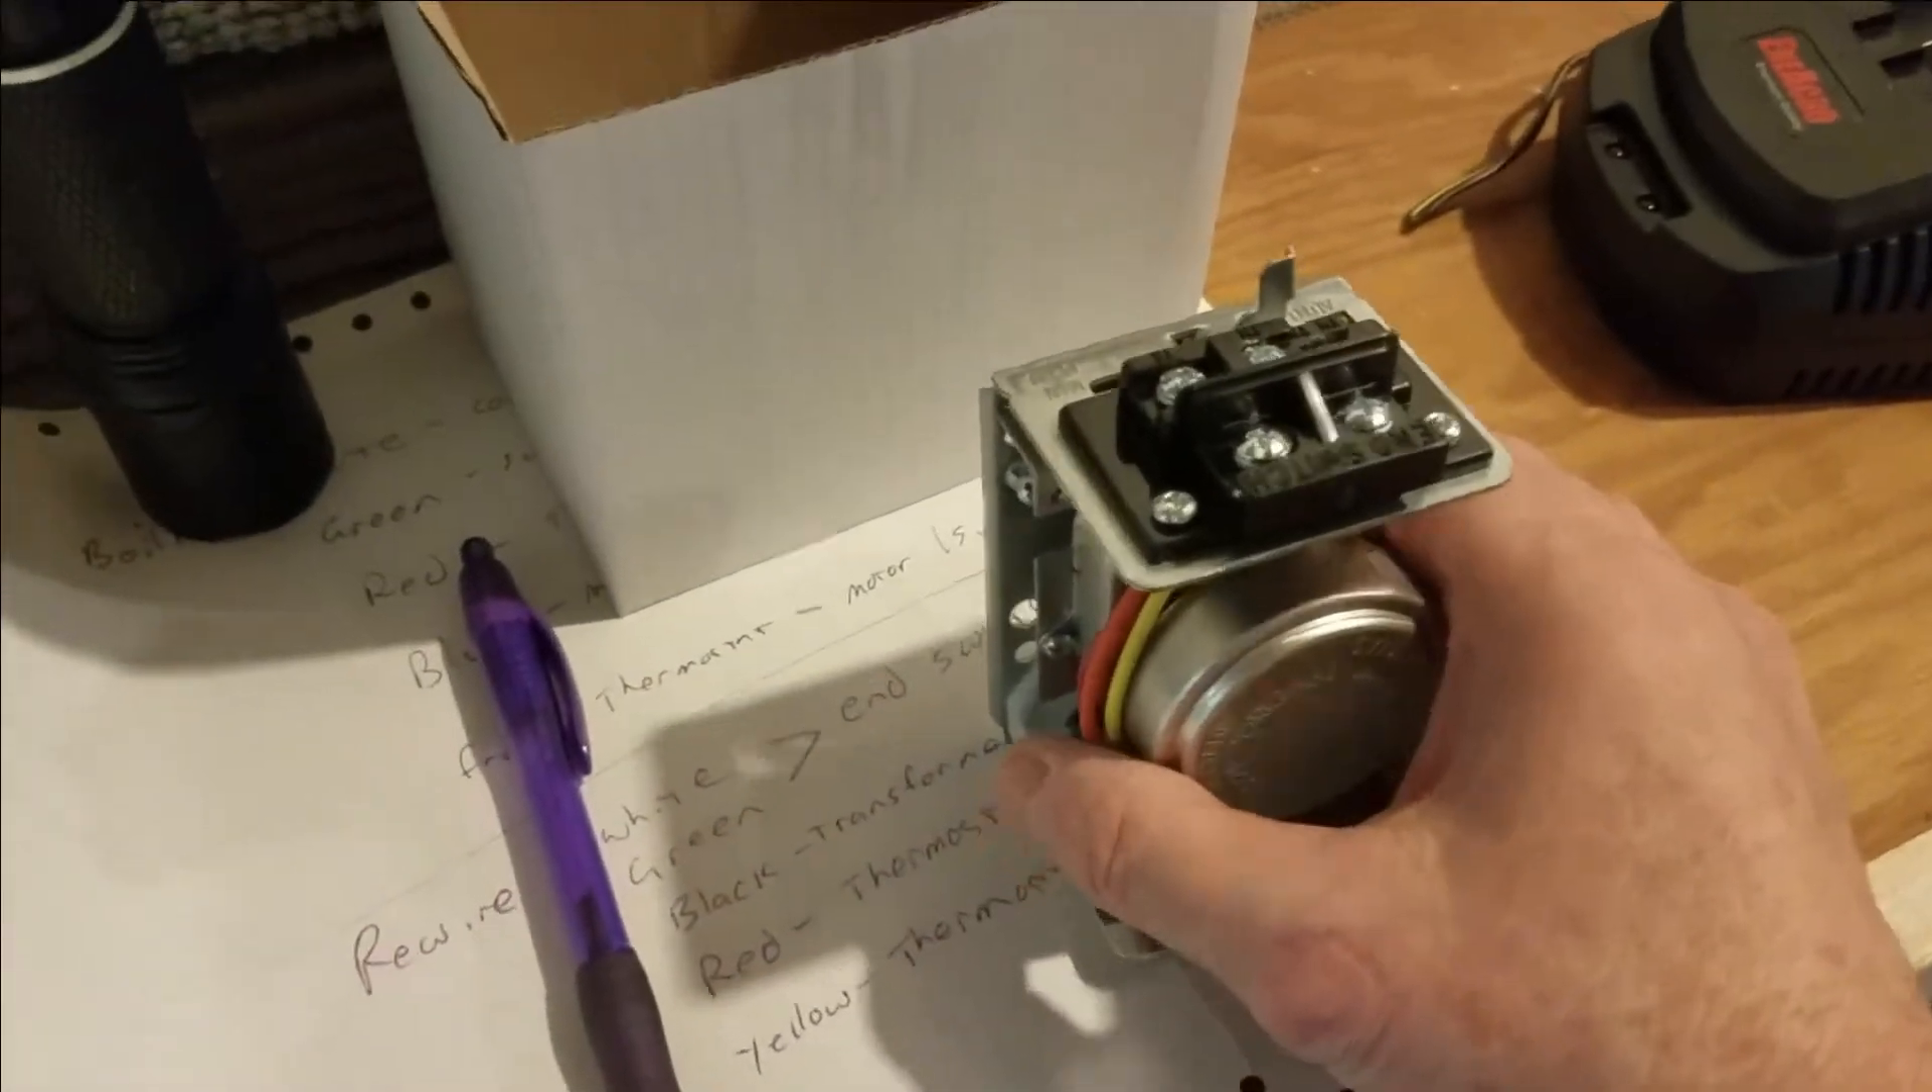So this is the new zone valve with the cover removed off of it here and there's the motor with the proper cover over it.